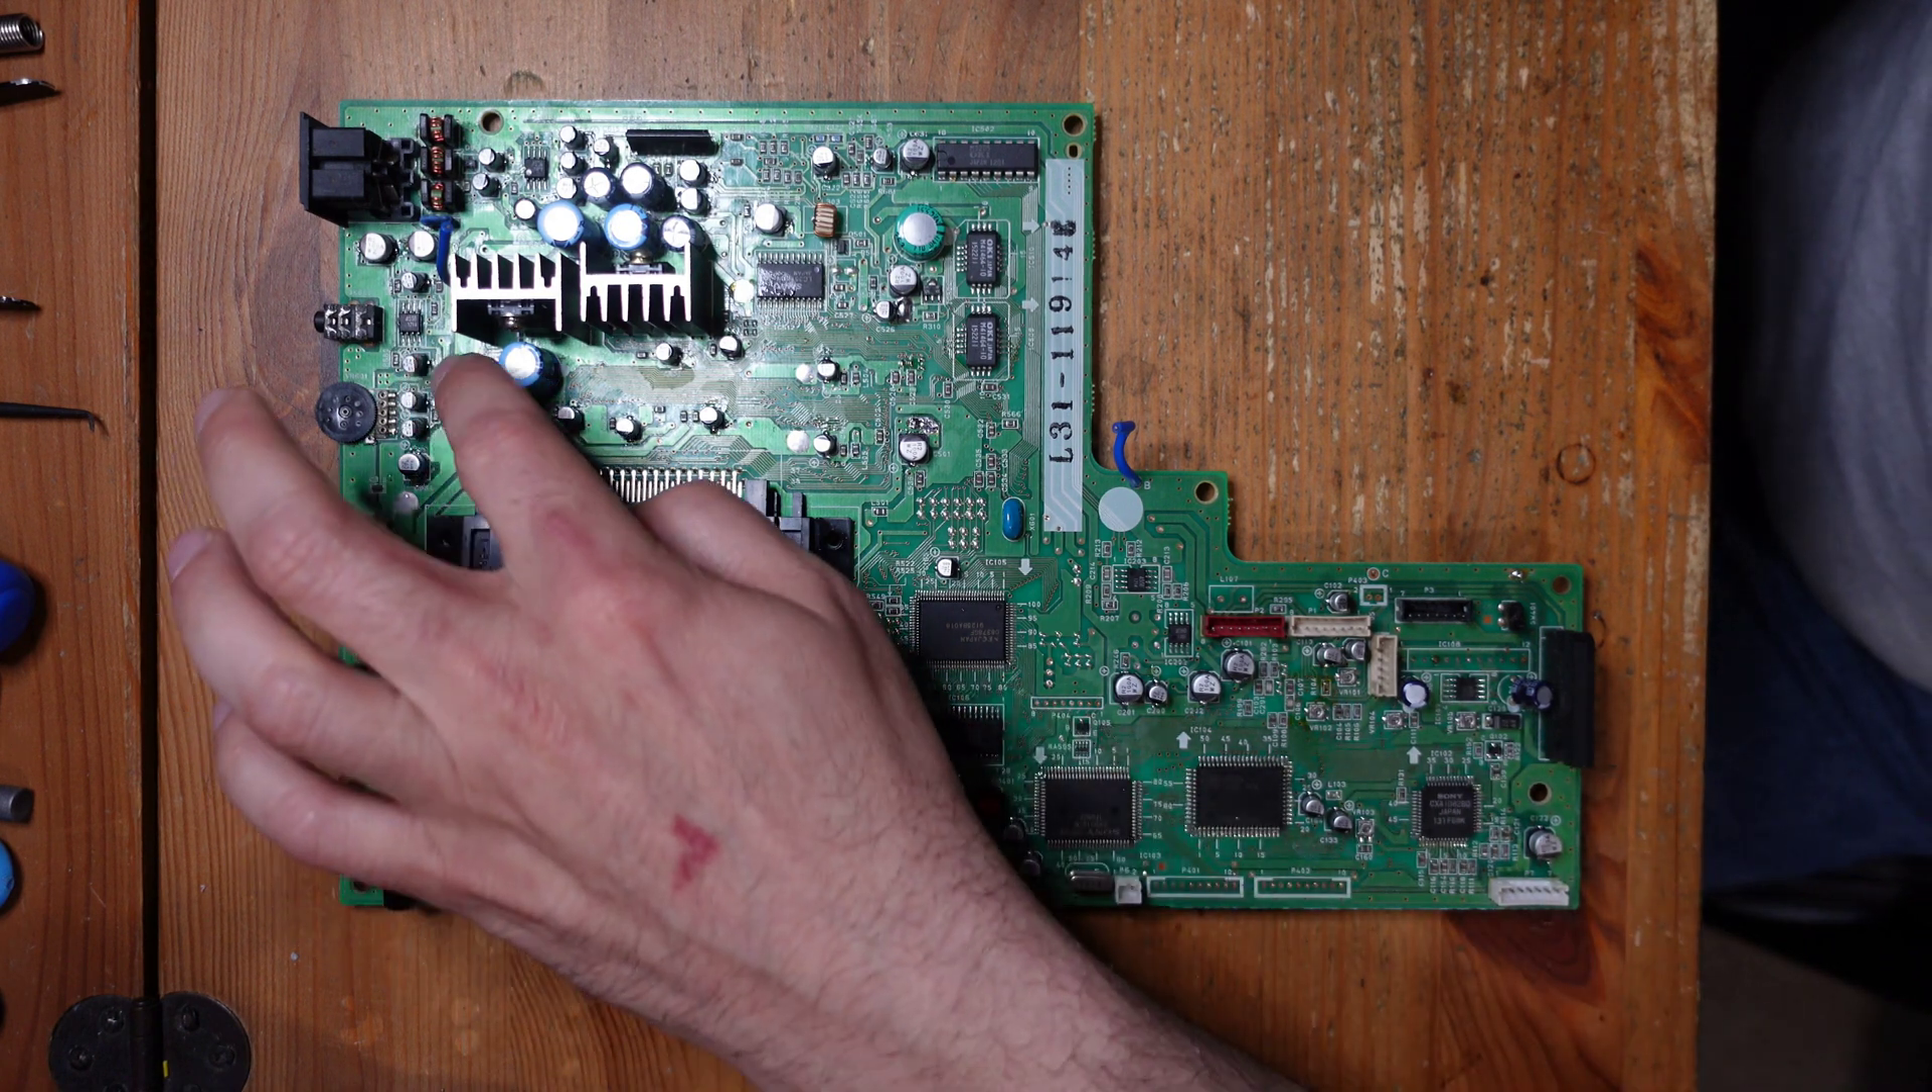The only thing we have left to do now is to remove all of these larger through-hole capacitors.